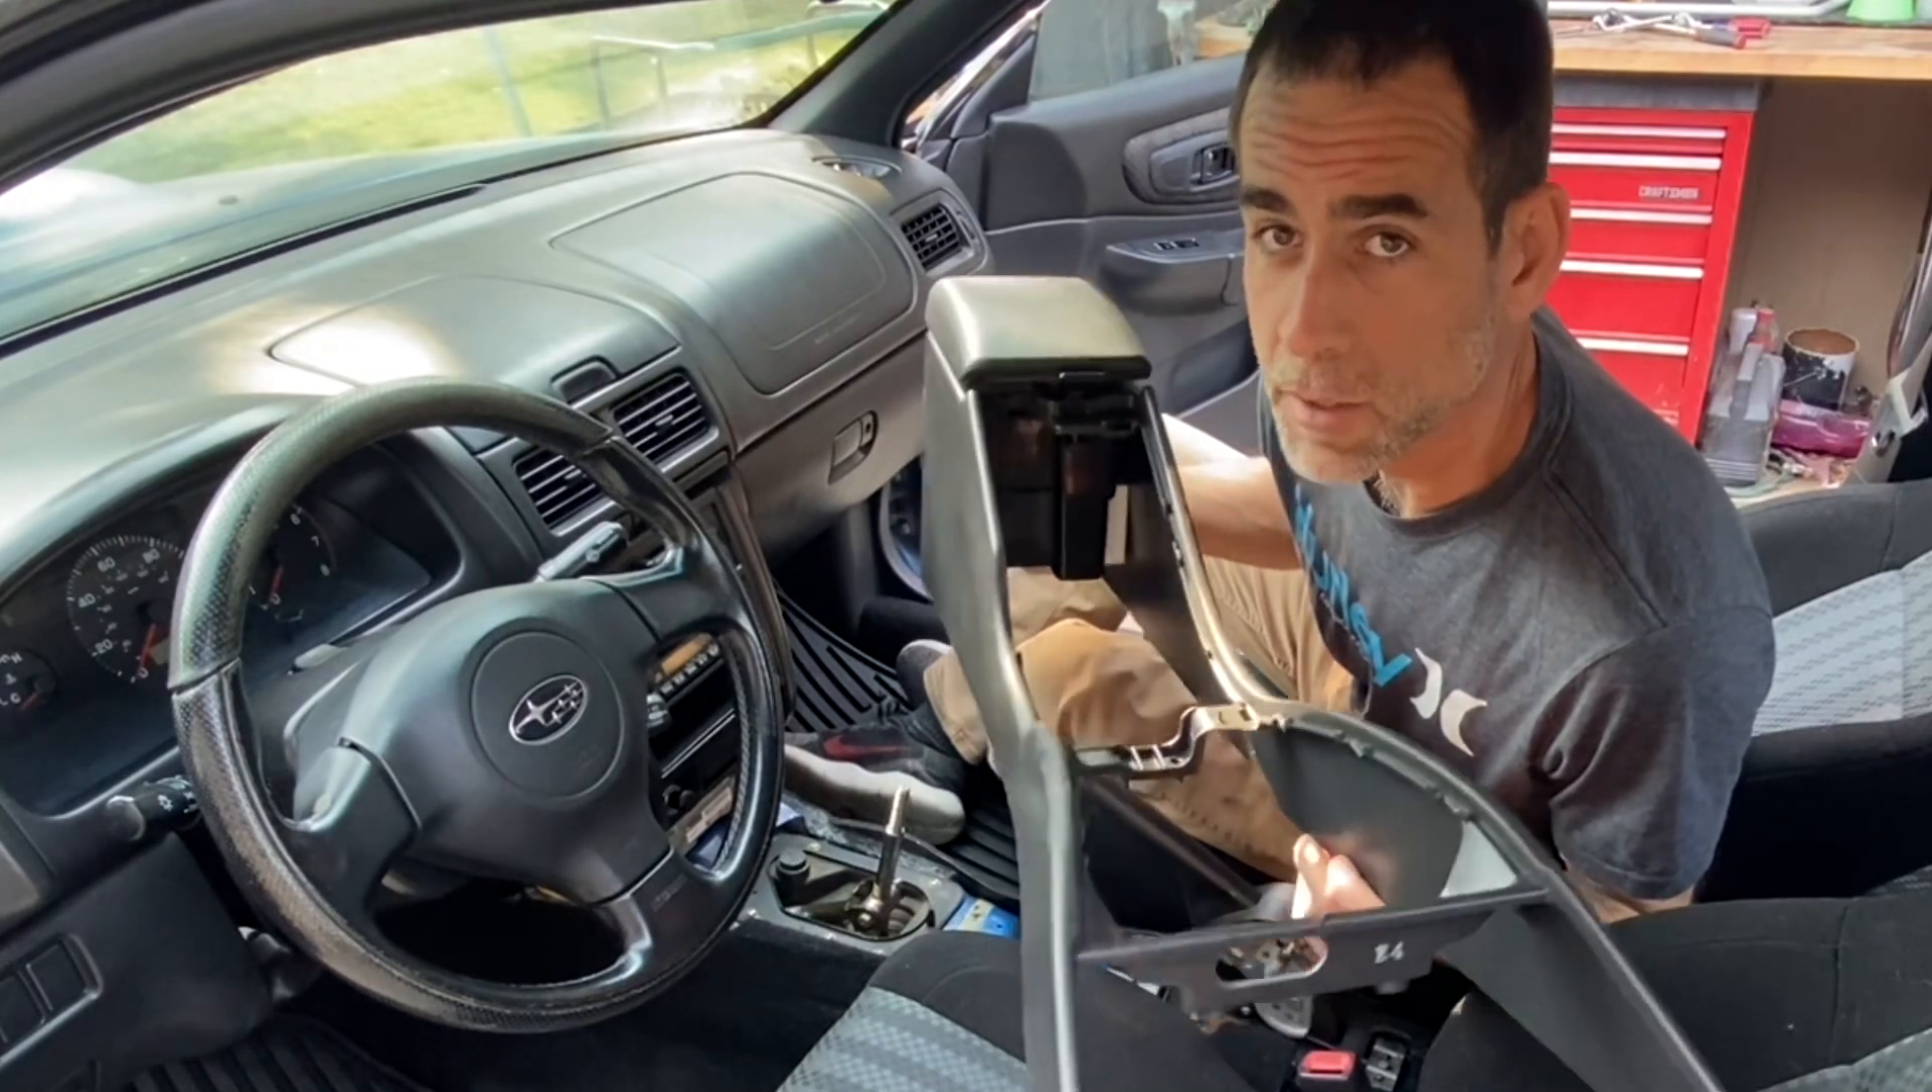Just like that, a whole center console is out.